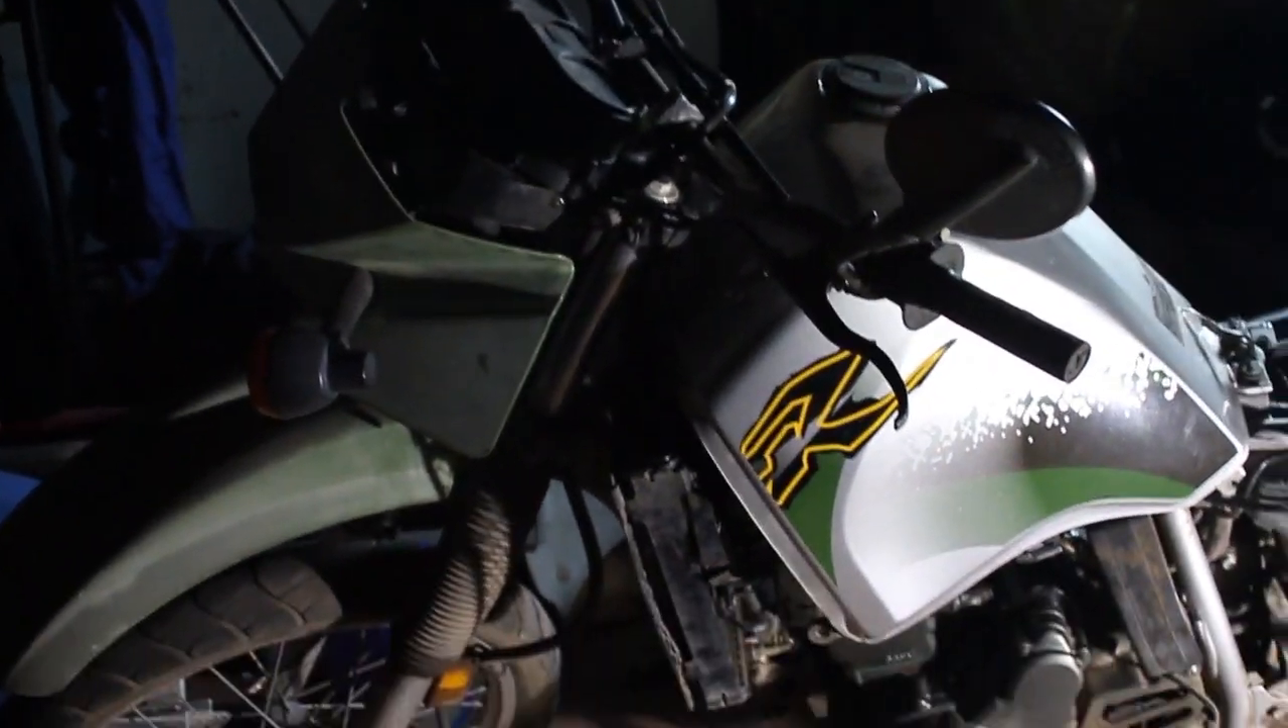There she is we got the gas tank on.